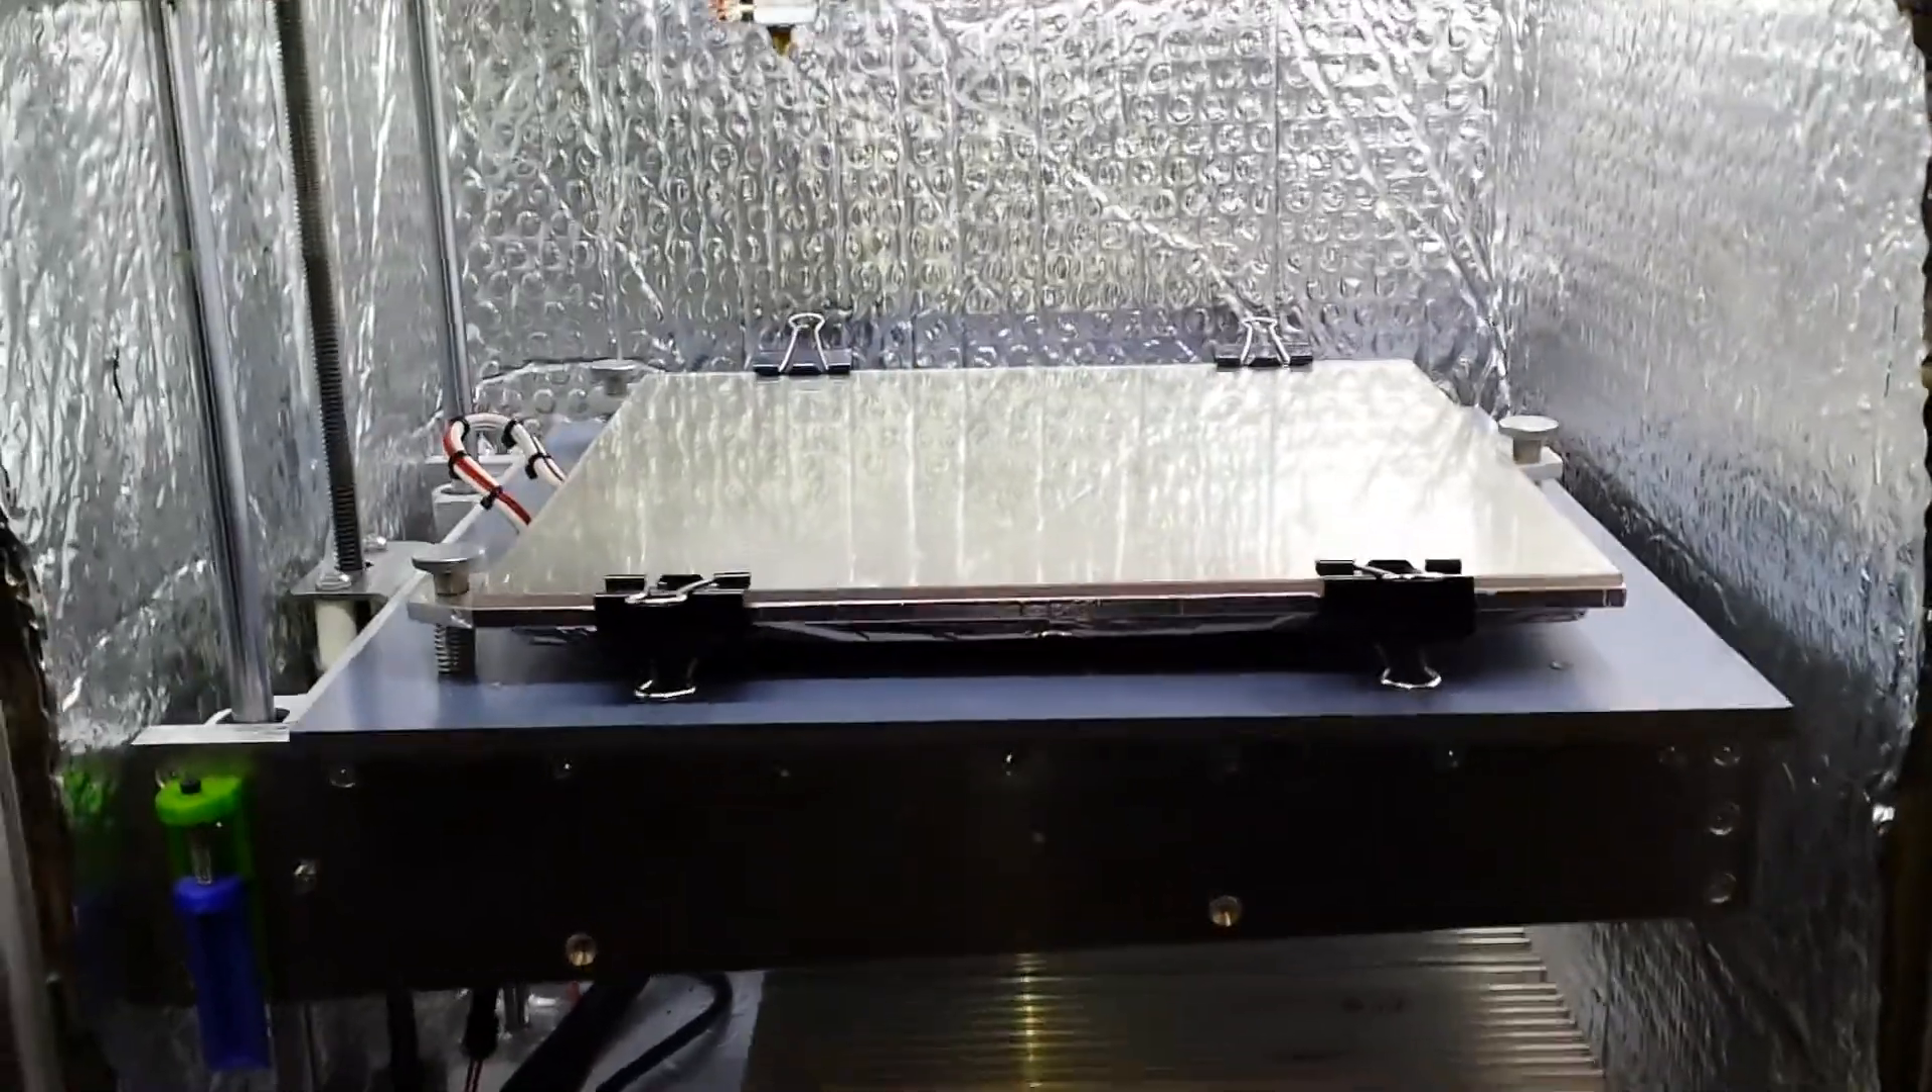I've actually got the the heat bed in place now all secure and fixed down.